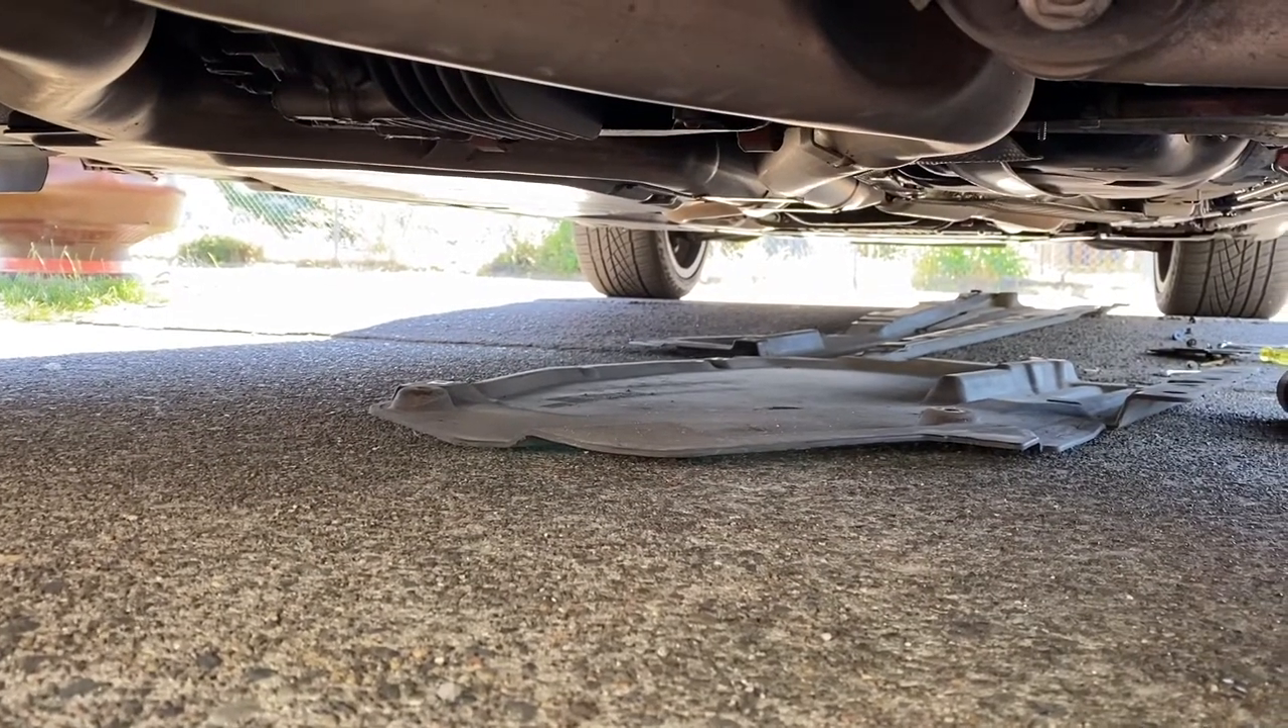So yeah now i have to put back all of these covers and technically i'm done.